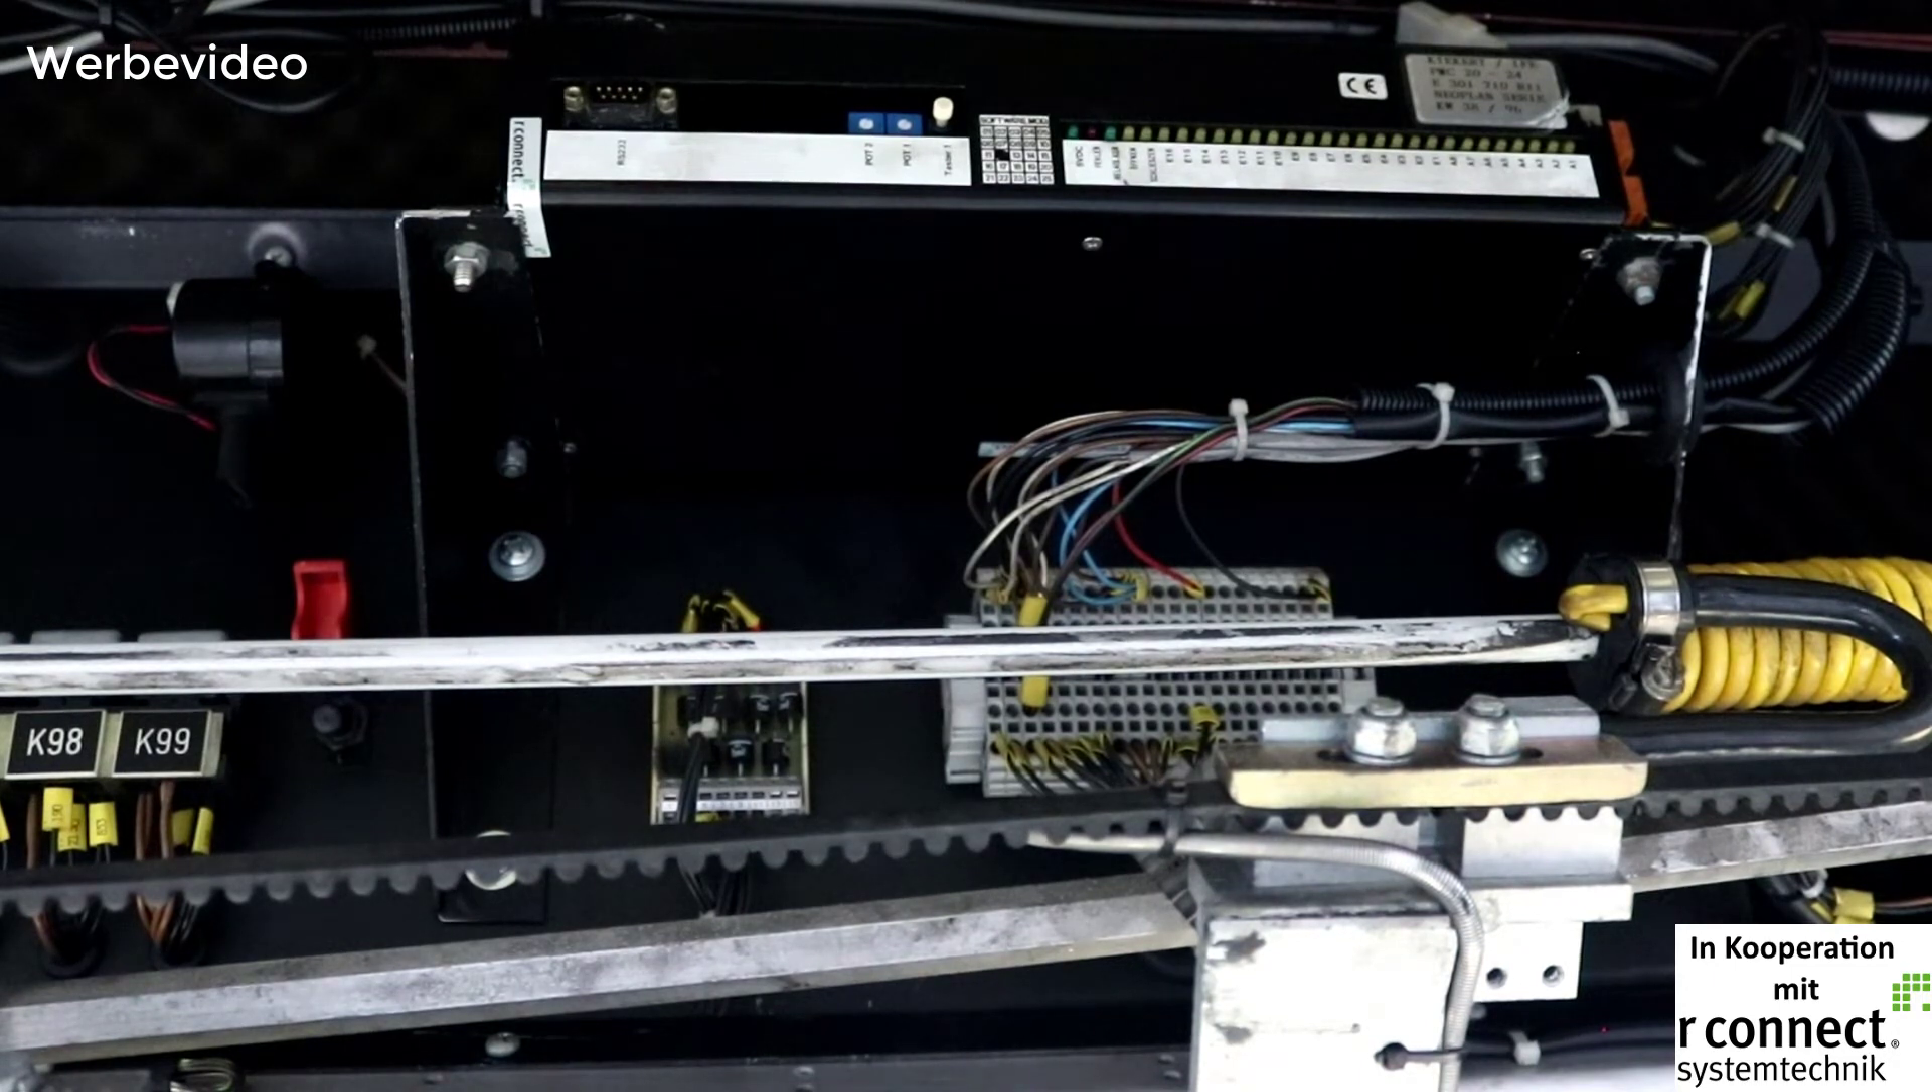So, ihr seht, das Türsteuergerät ist eingebaut.